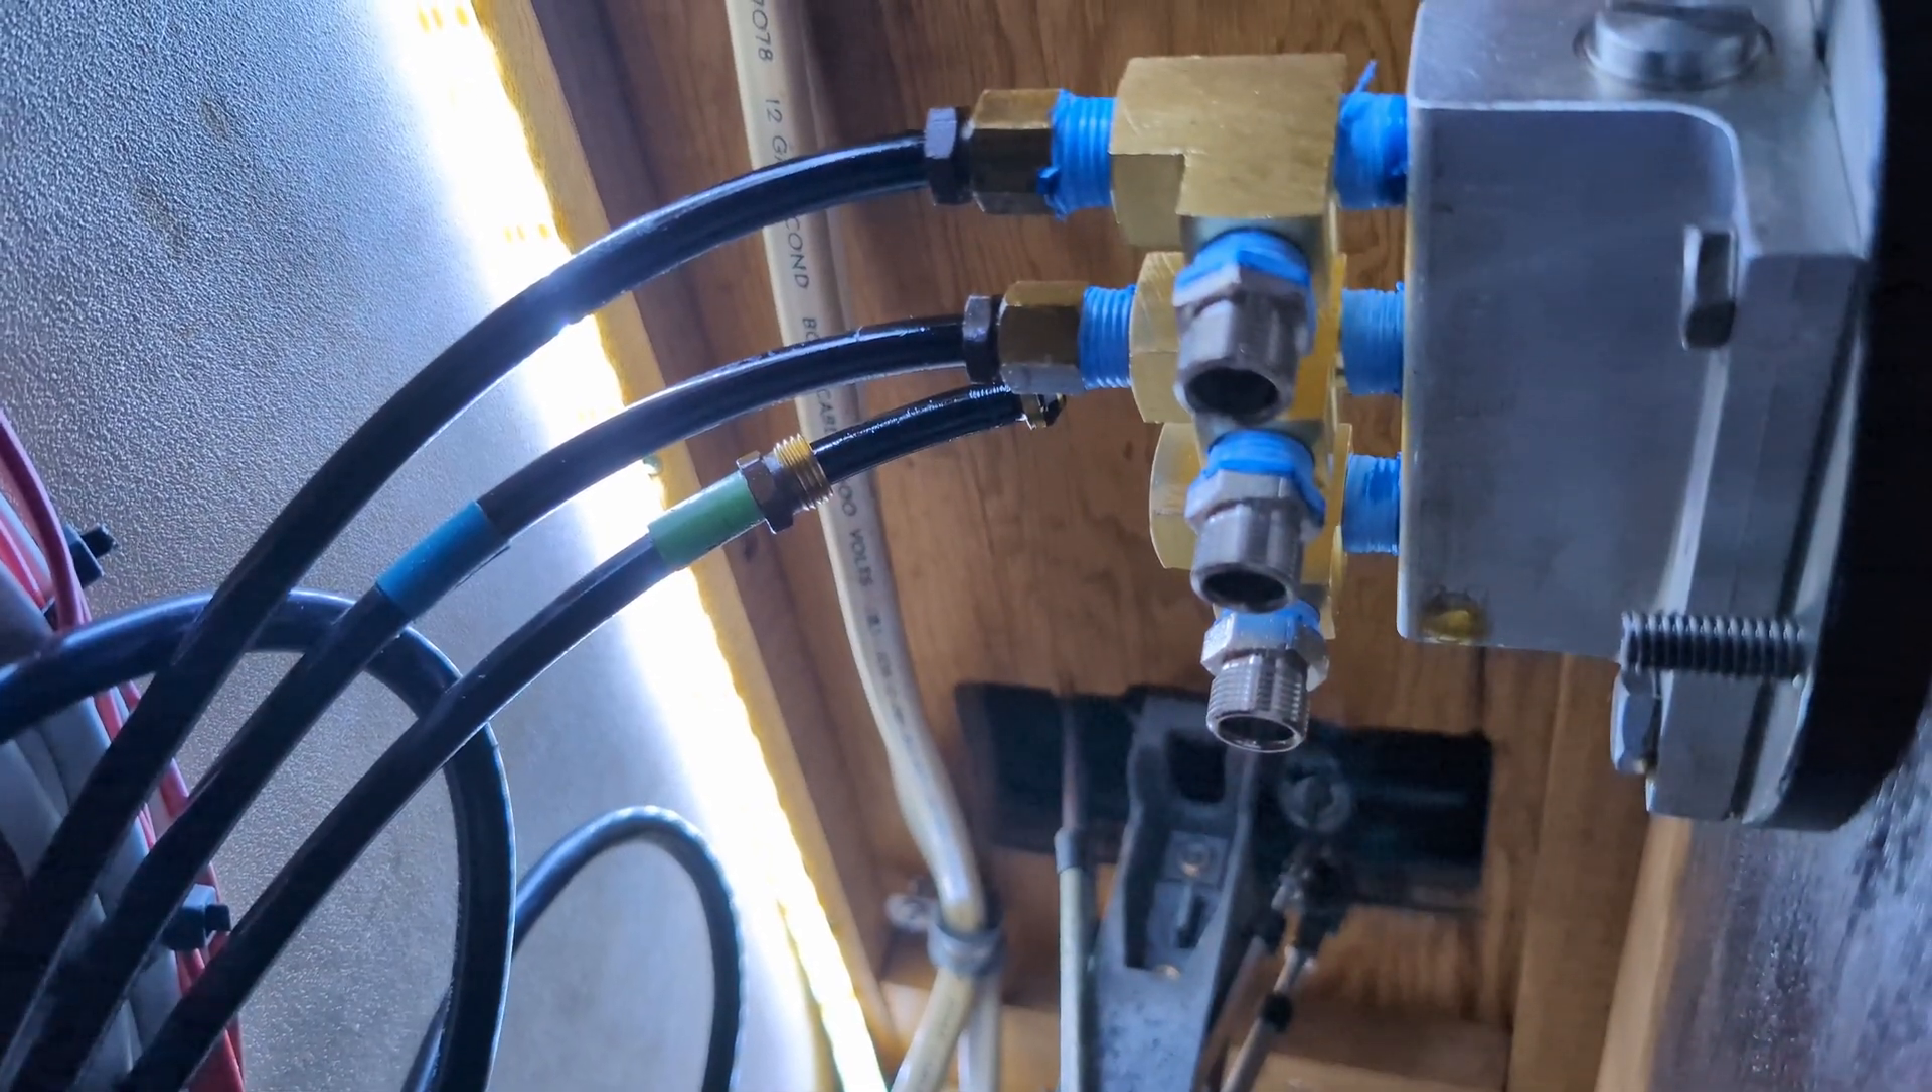So I've got the three new lines kind of just roughed in.